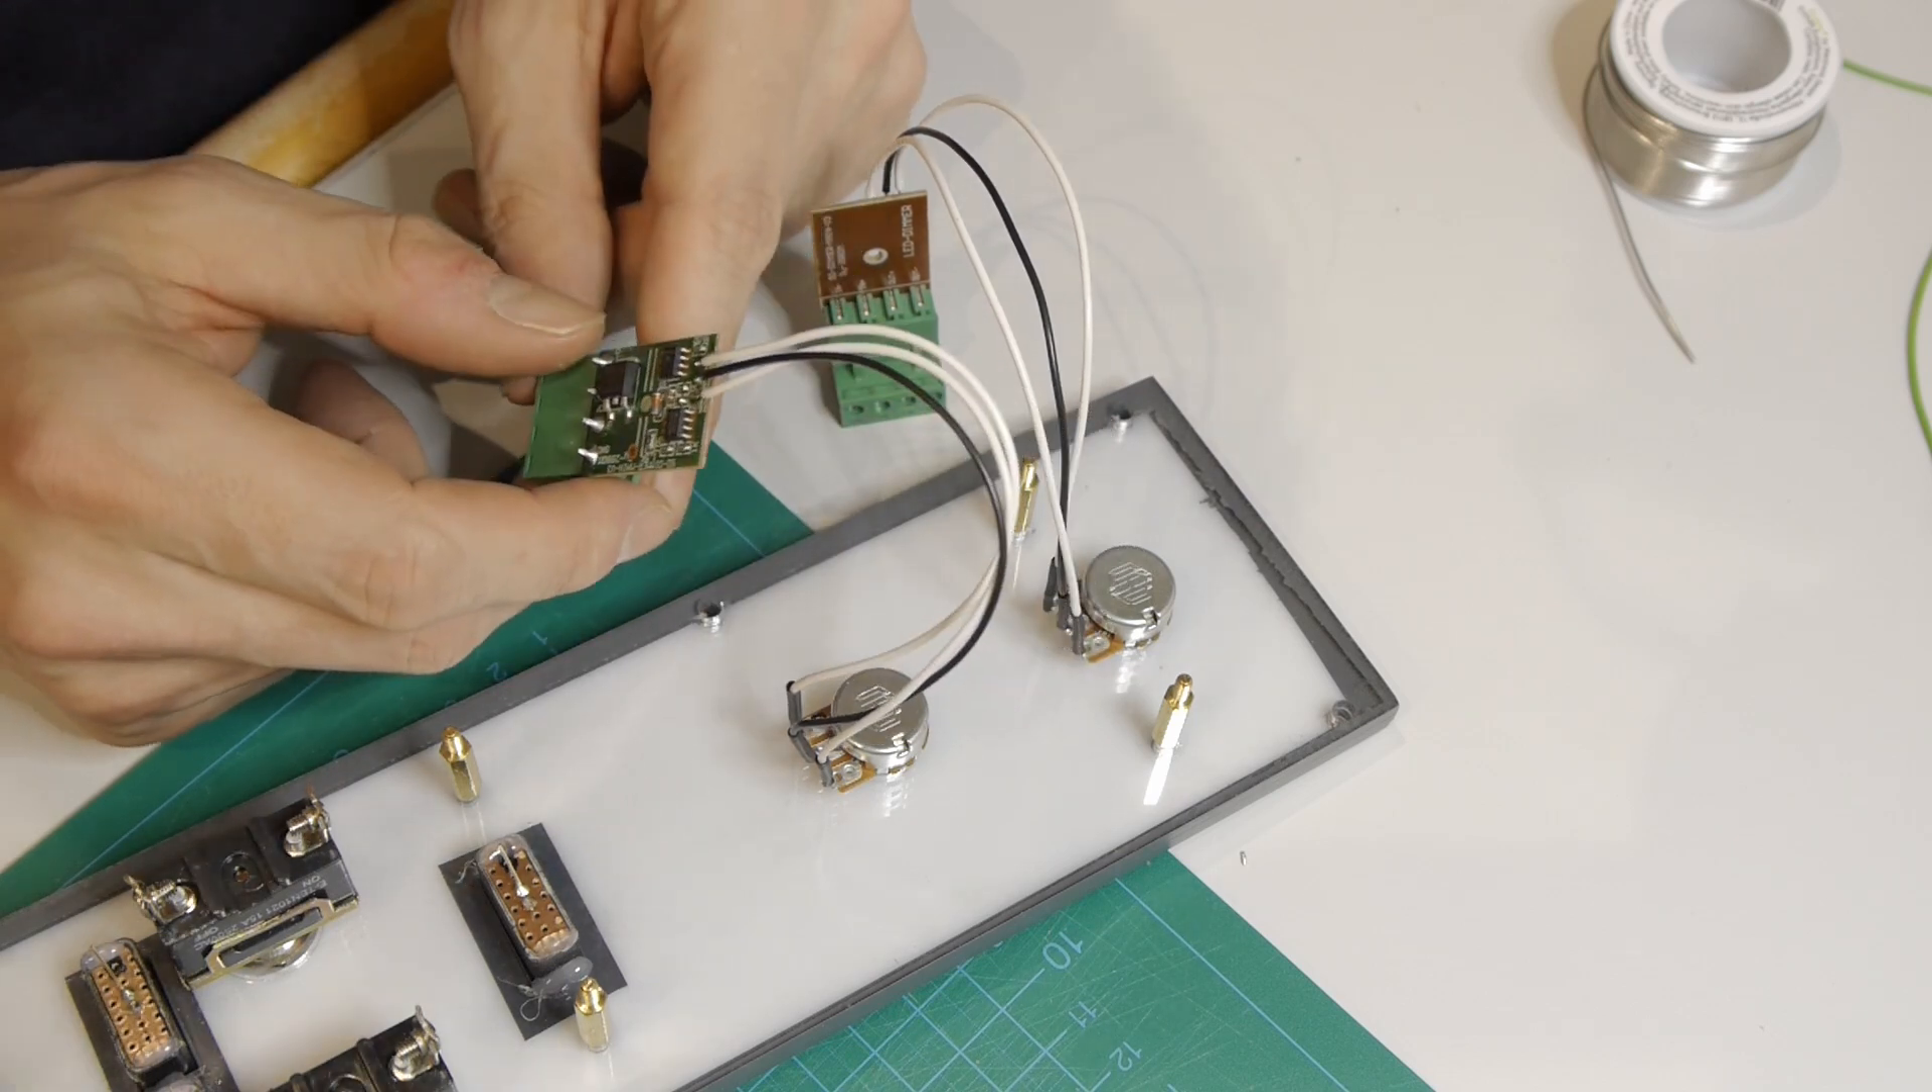I replaced the original cables by three new cables here between the dimmer and the potentiometer.